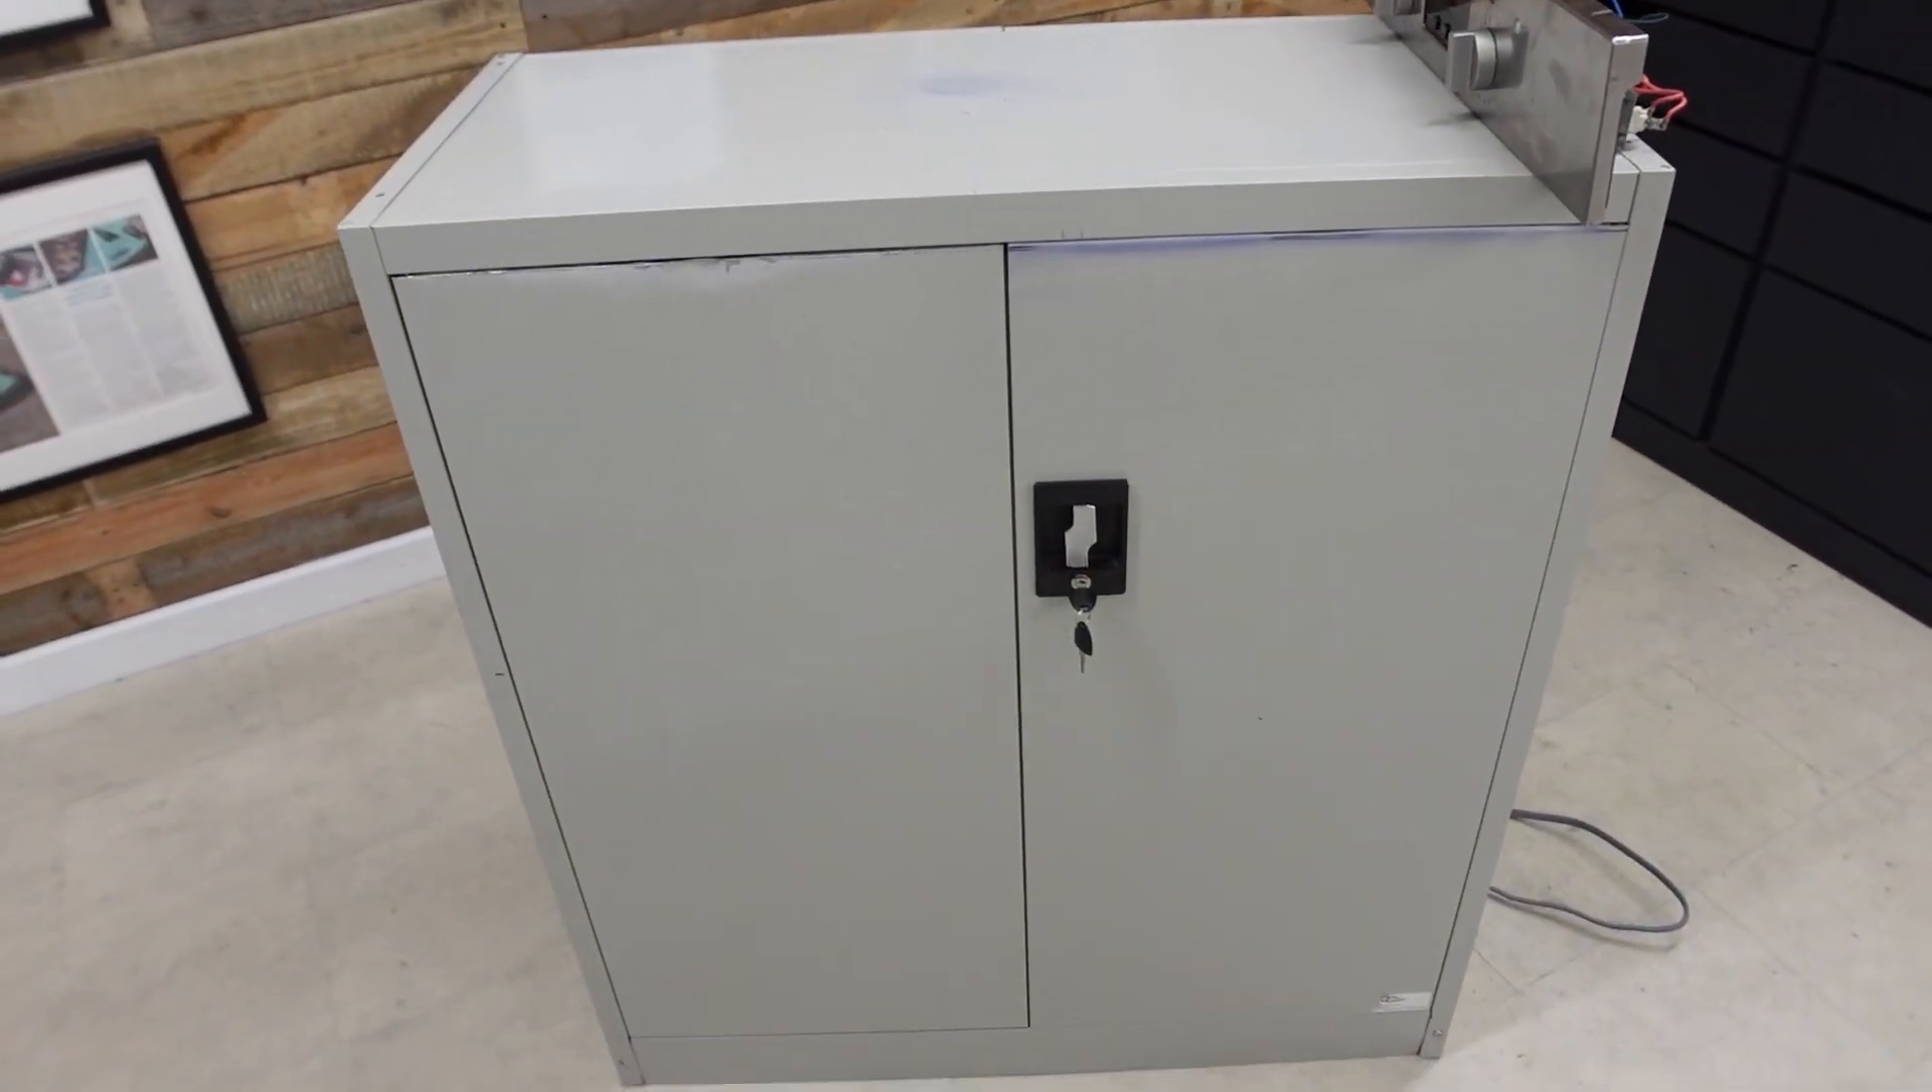So both doors fitted into place and working as they should do.